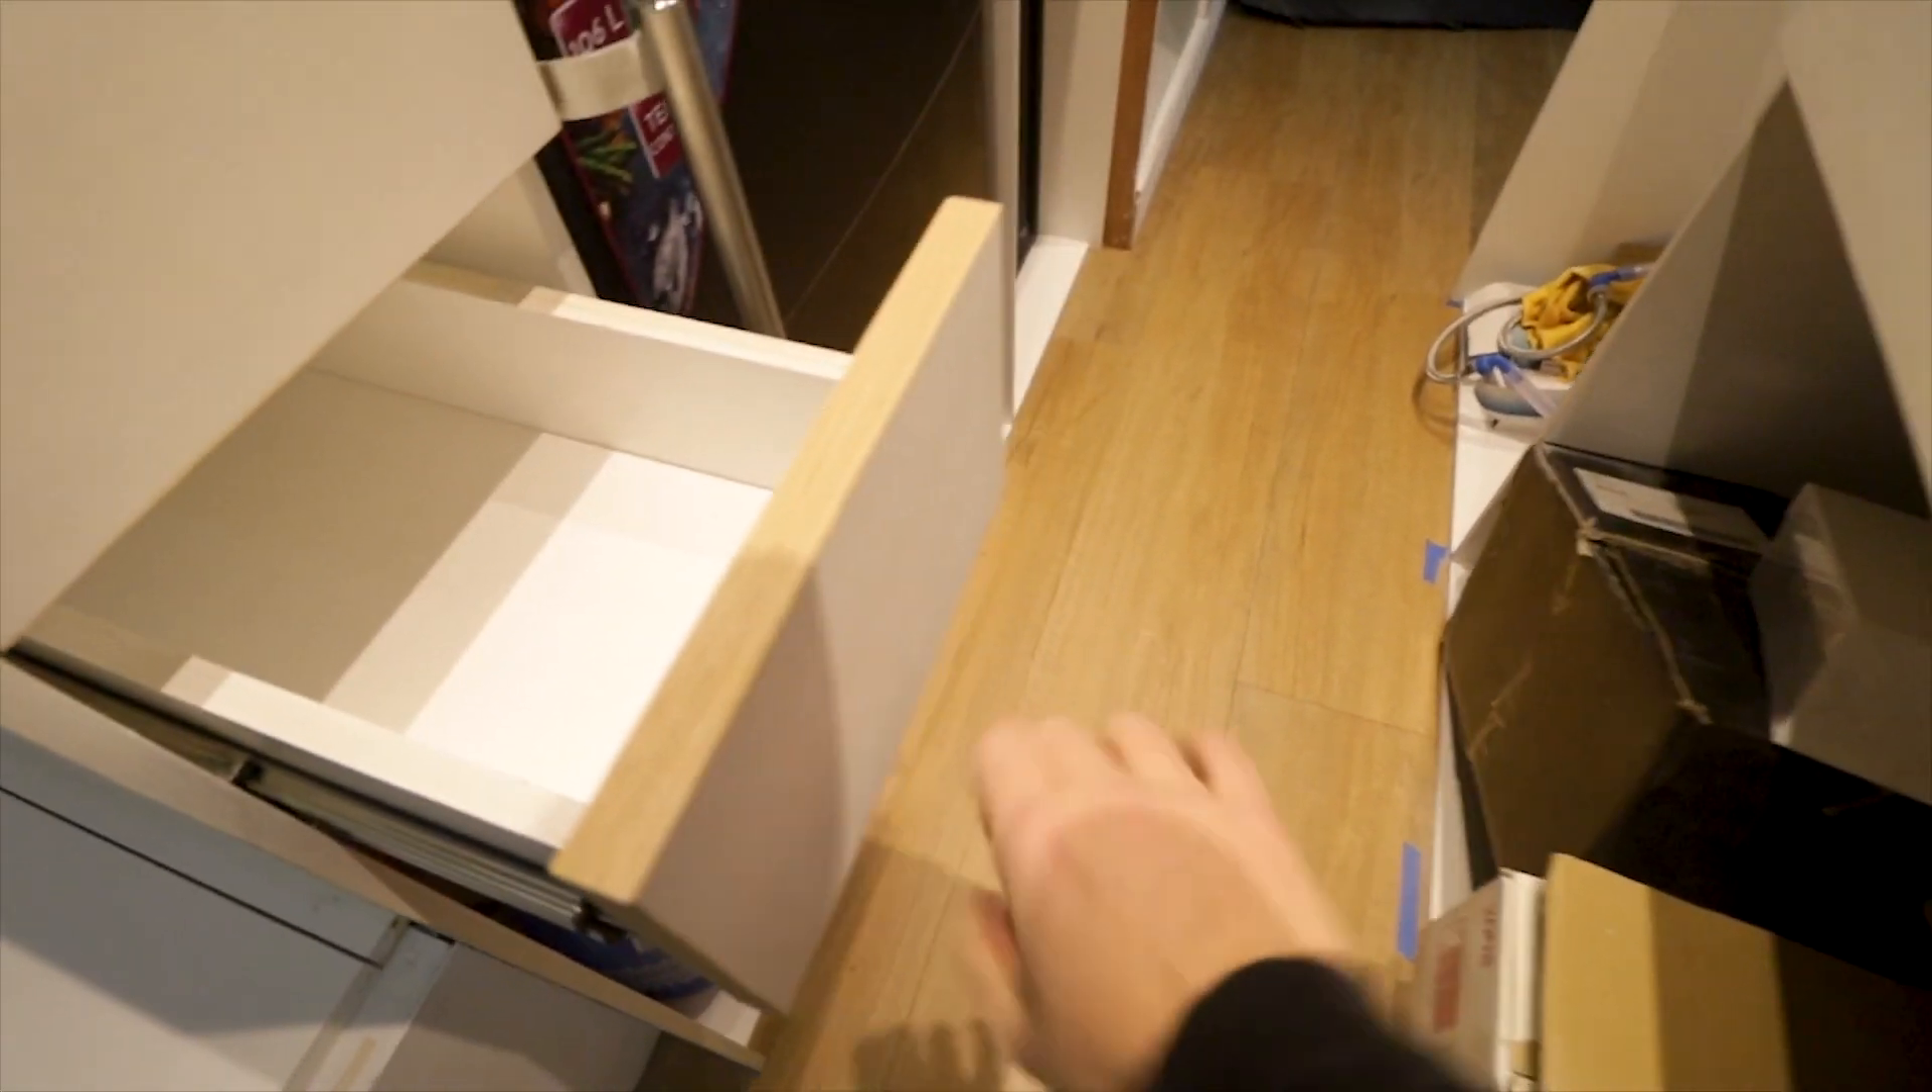These are sort of test drawers. They don't have any handles on them yet, but they work quite beautifully.